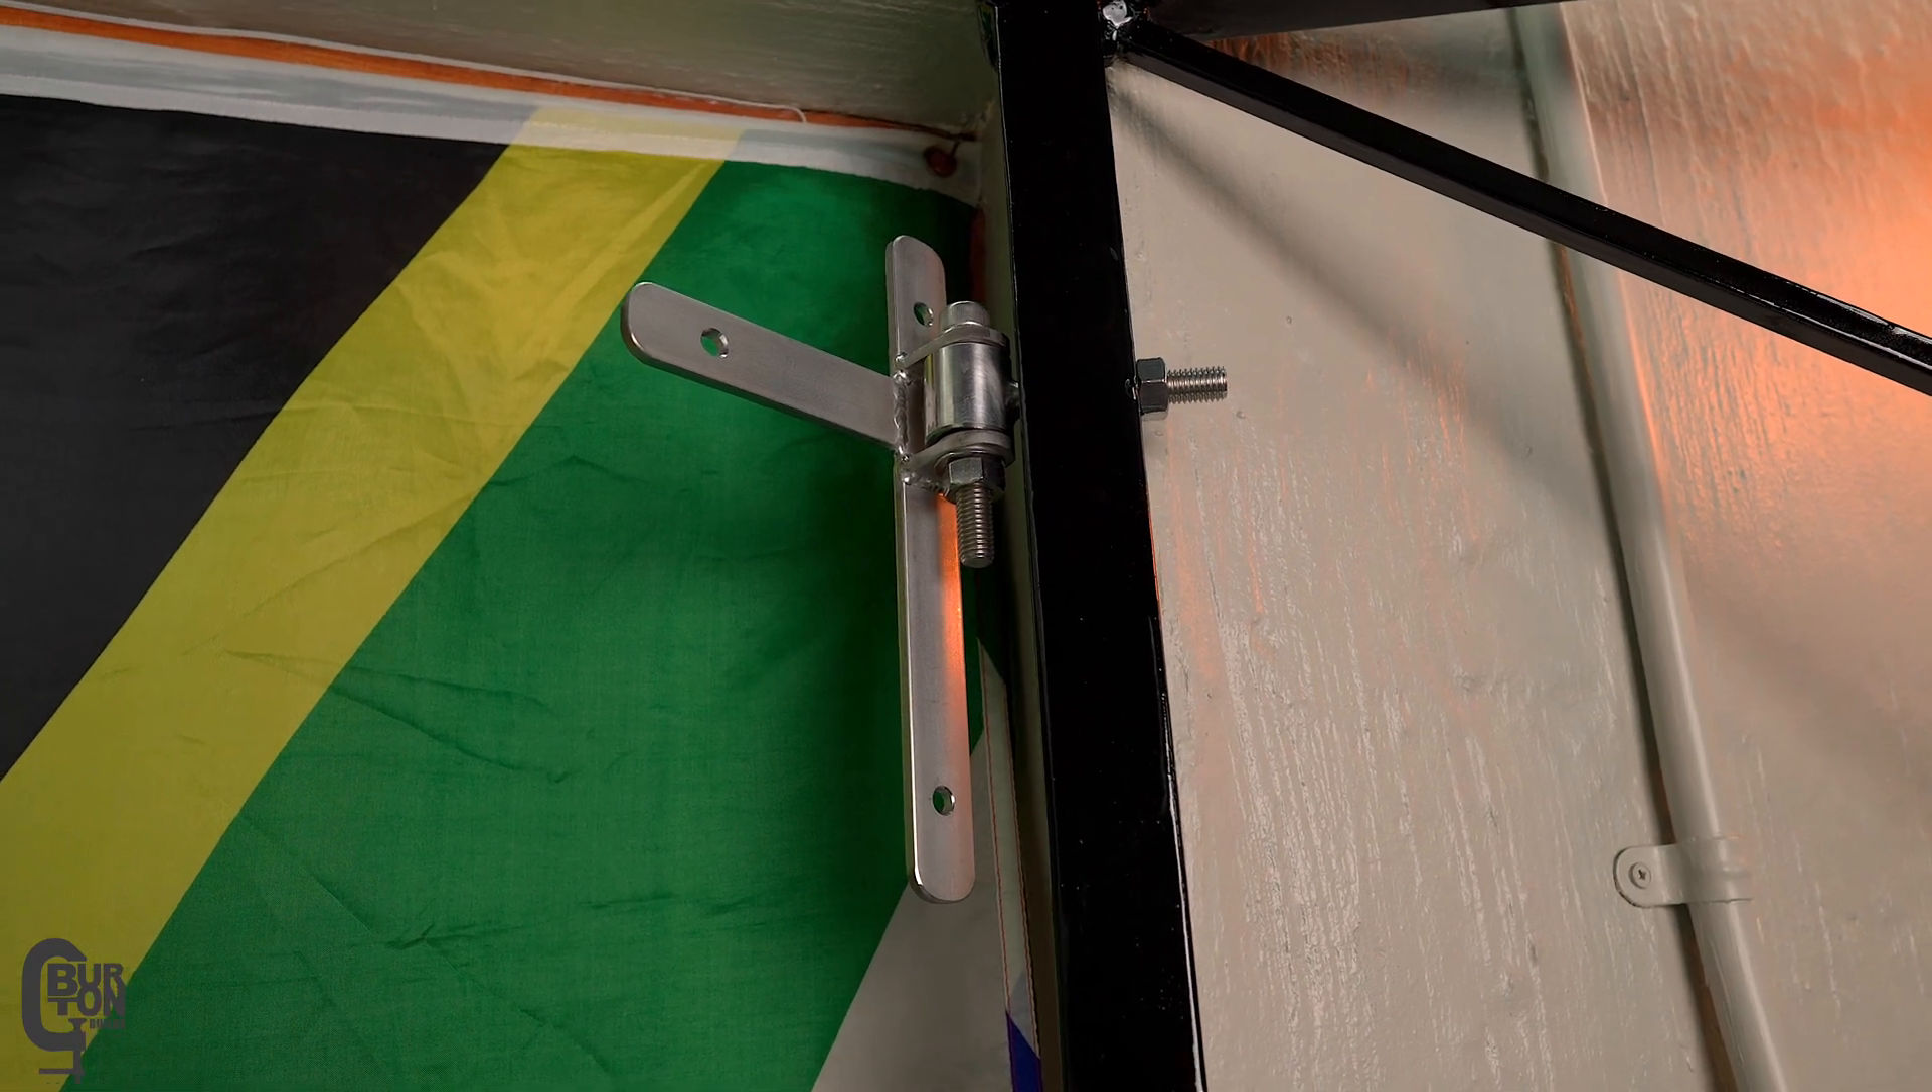Now of course we do still have to cut the bolts shorter put on washers nylocks etc but i think you guys get the point.